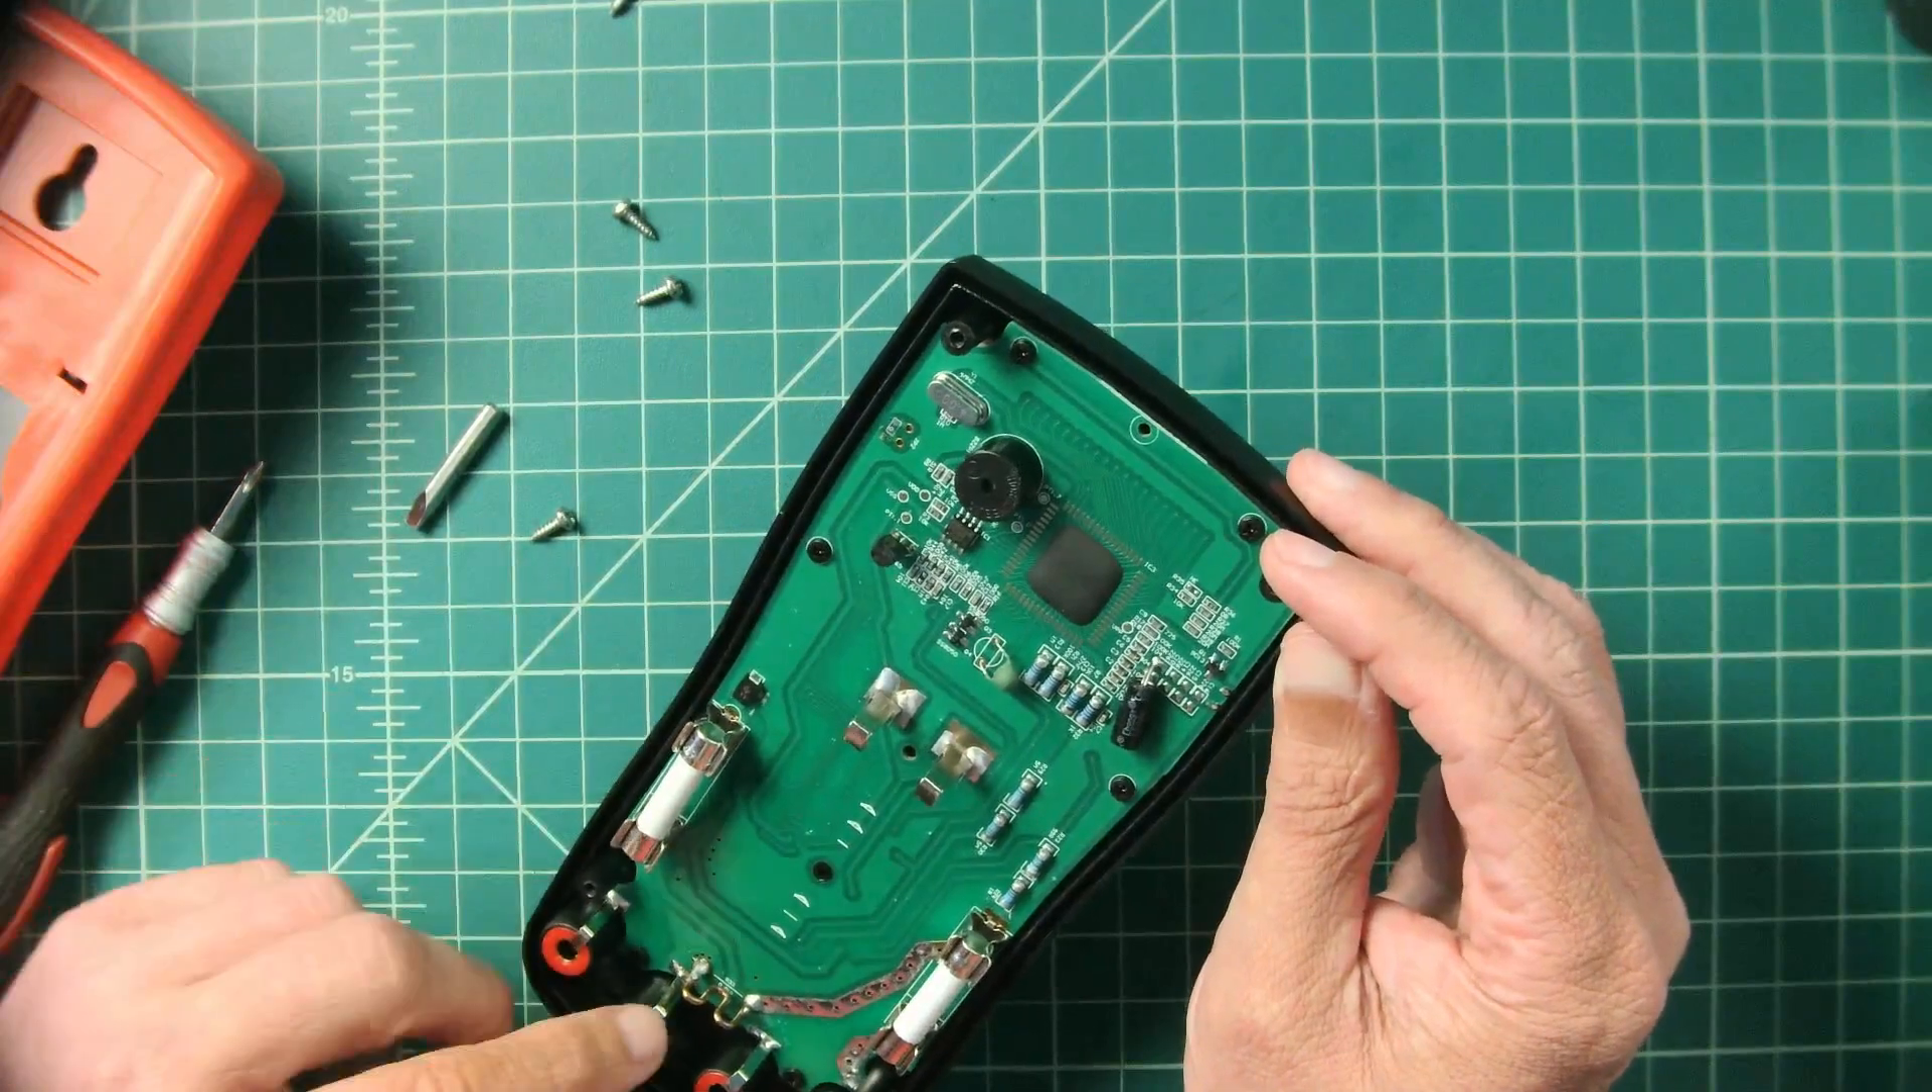It looks like the PCB is designed for this case. It fits in there perfectly.